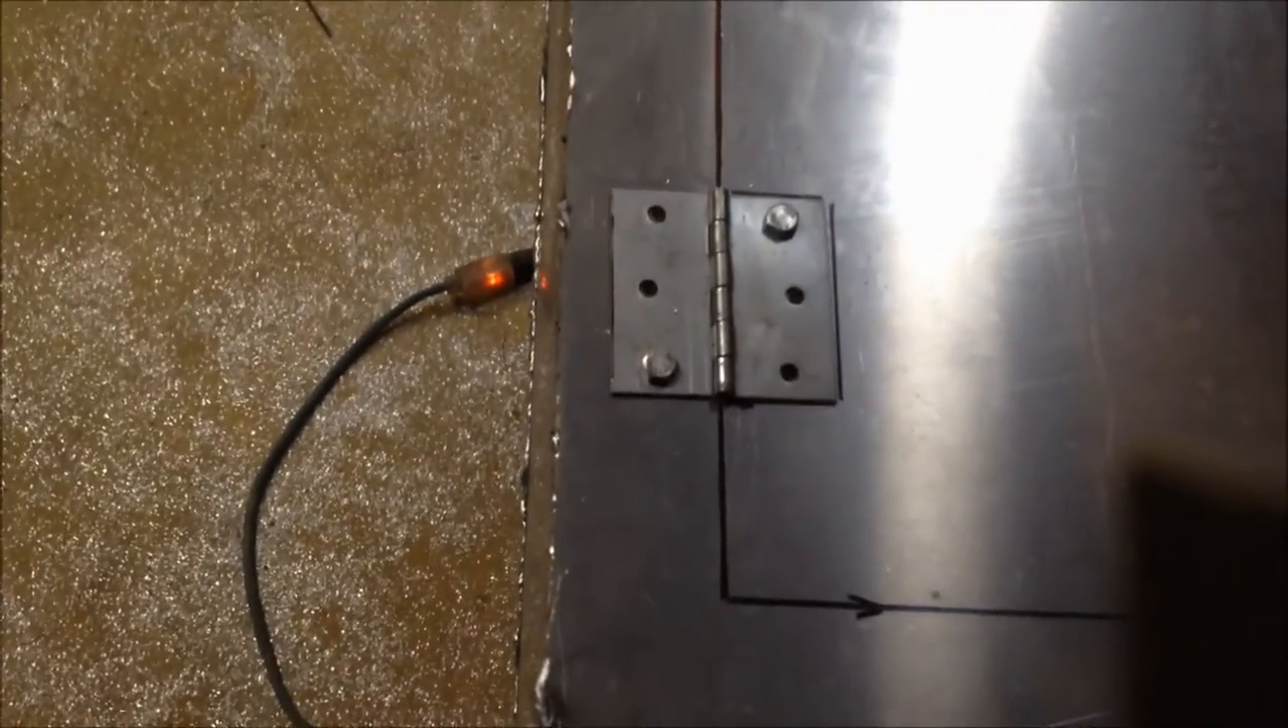I cut this sliver with a circular saw first, plunged it, and I just put these hinges on, these nice stainless hinges with some stainless bolts so that I know it'll line back up.